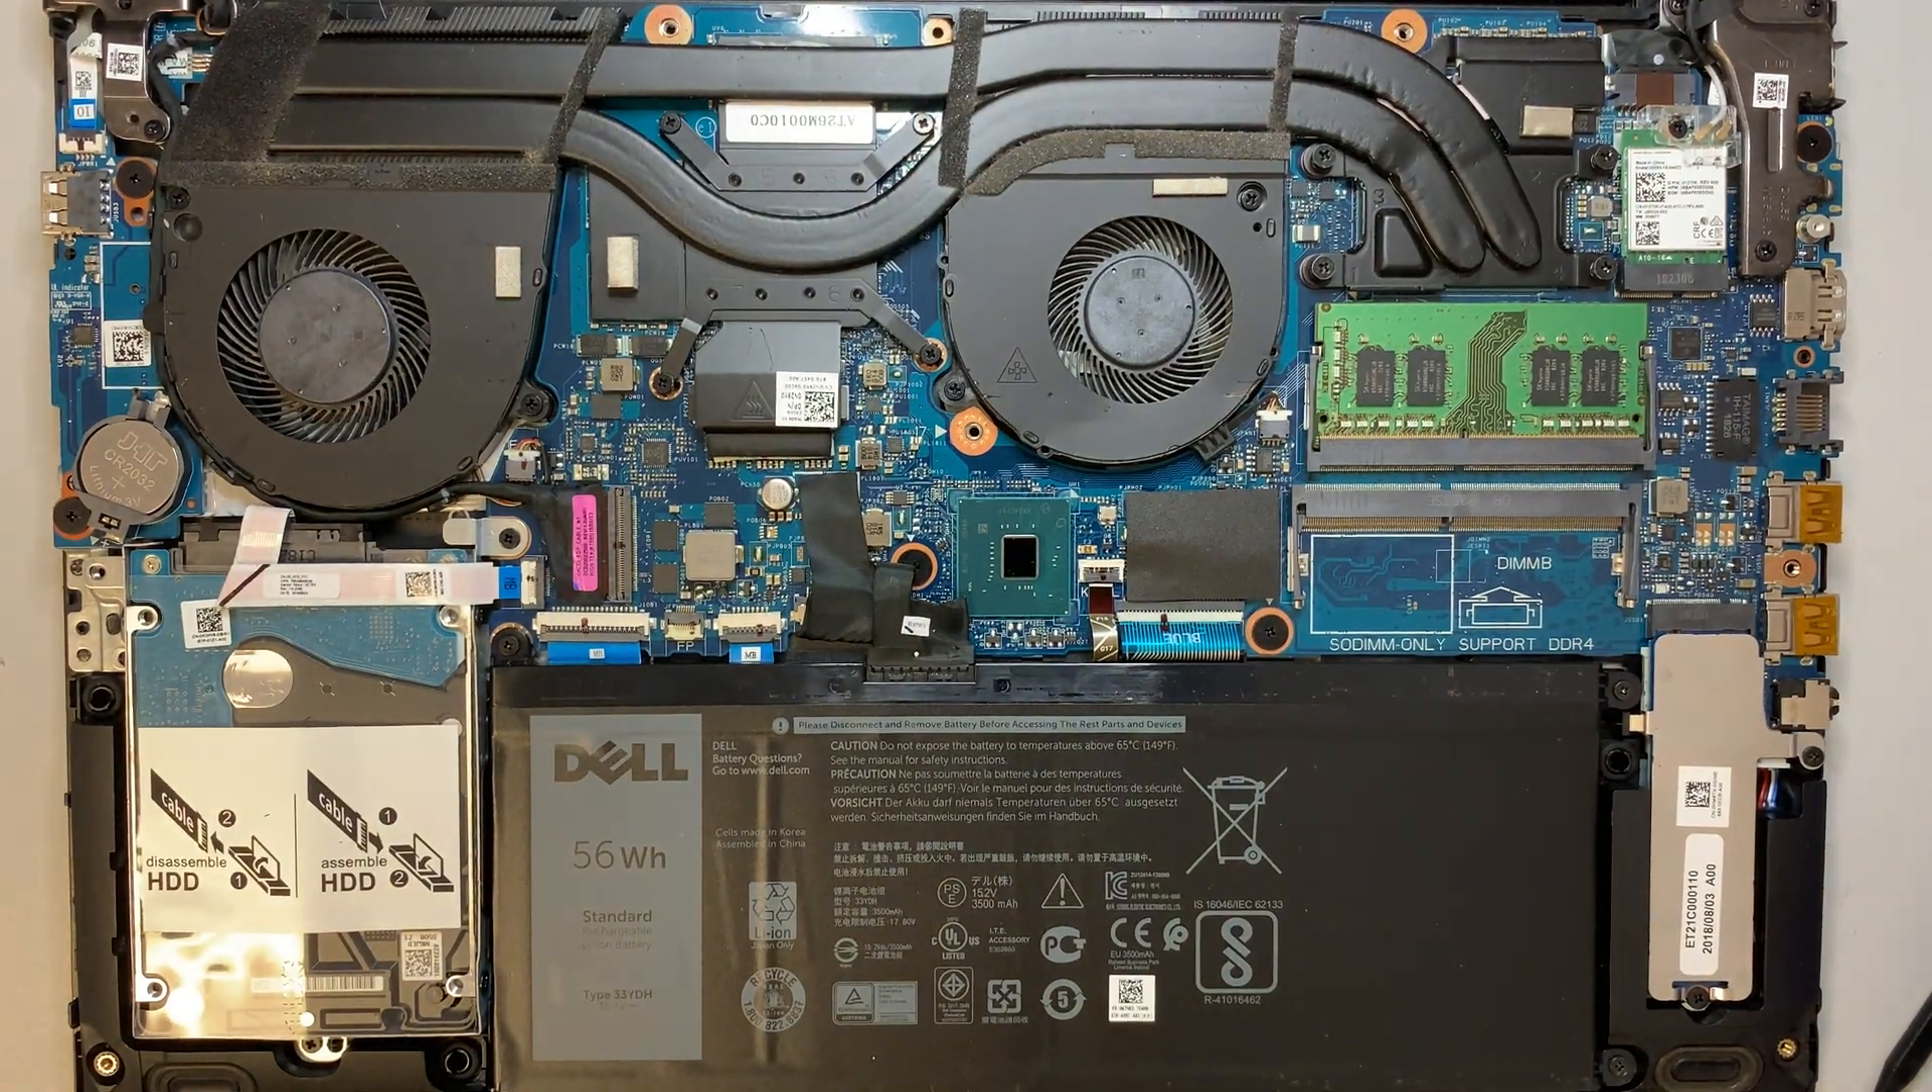Okay so once the back plate is removed you get to see your entire computer here.